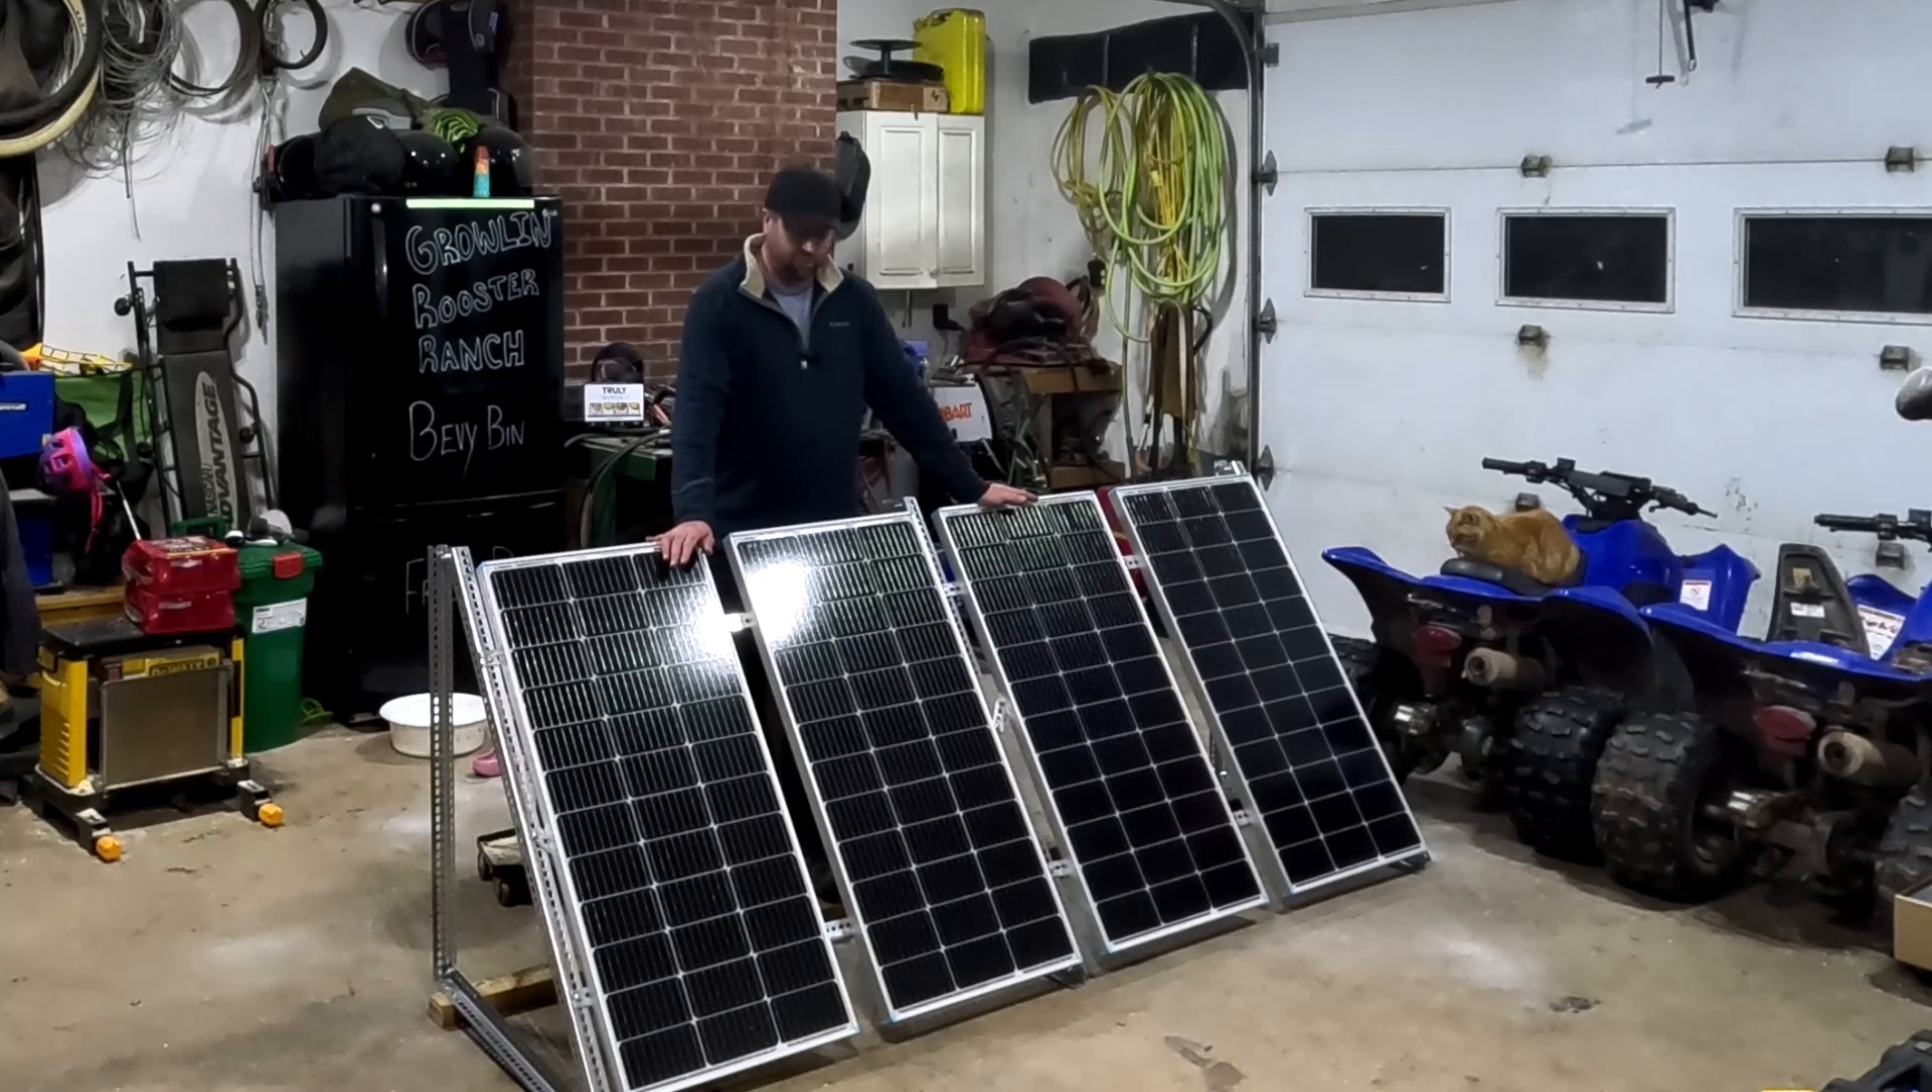We are in my shop and I just finished assembling the solar array for the Berndale.